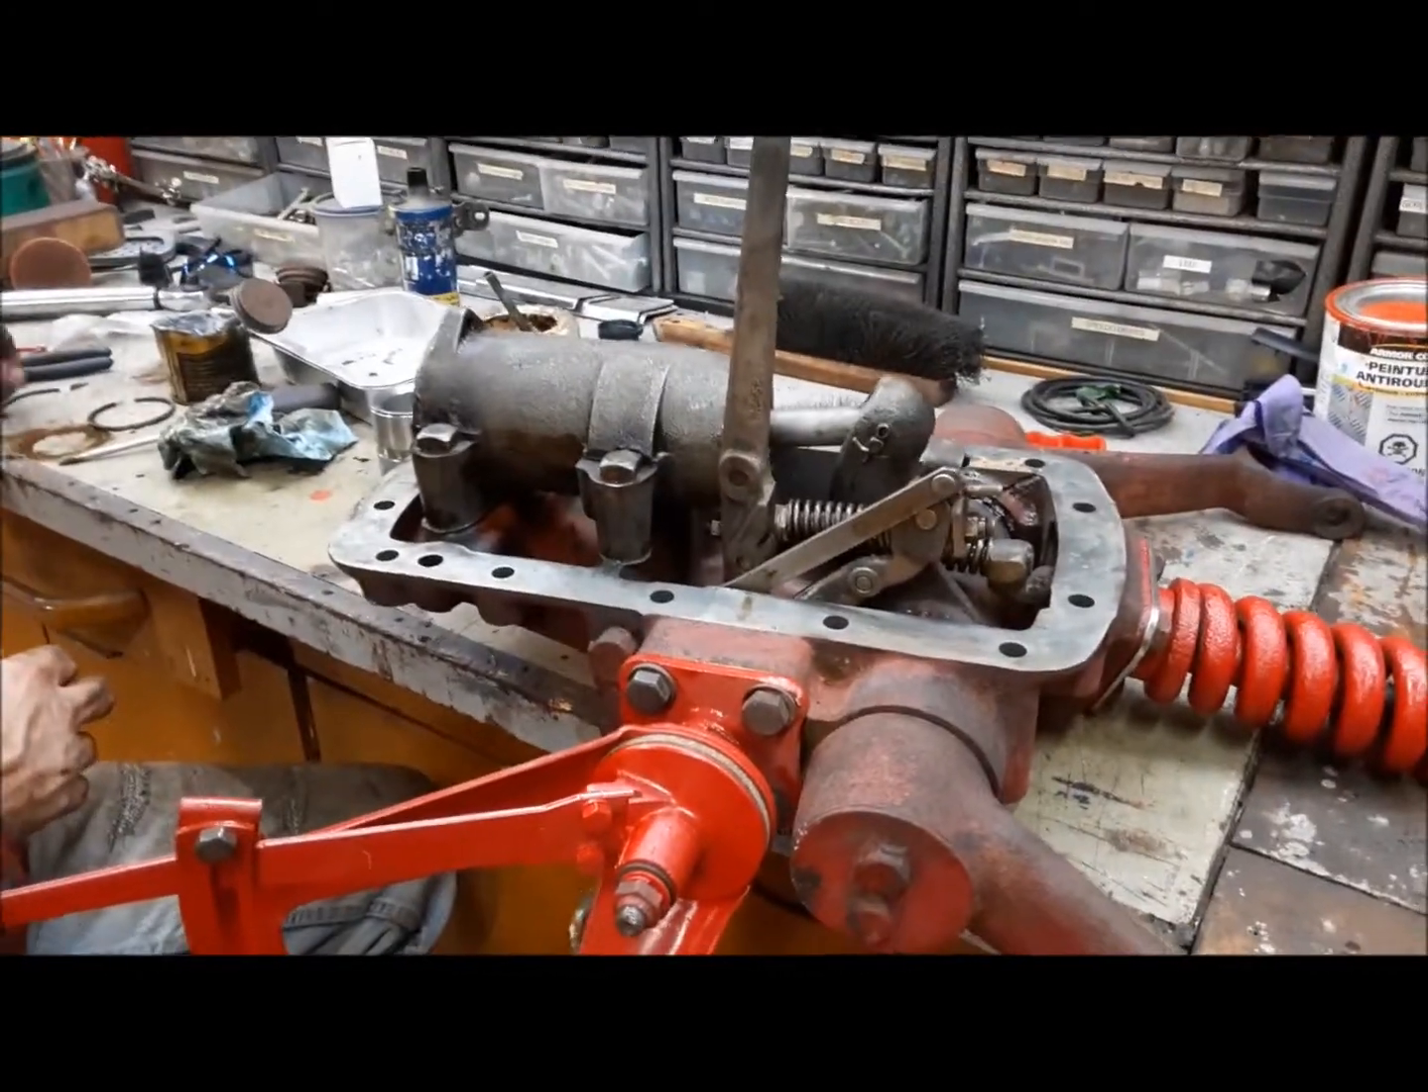That's our lift cover all back together, now we can adjust it up.